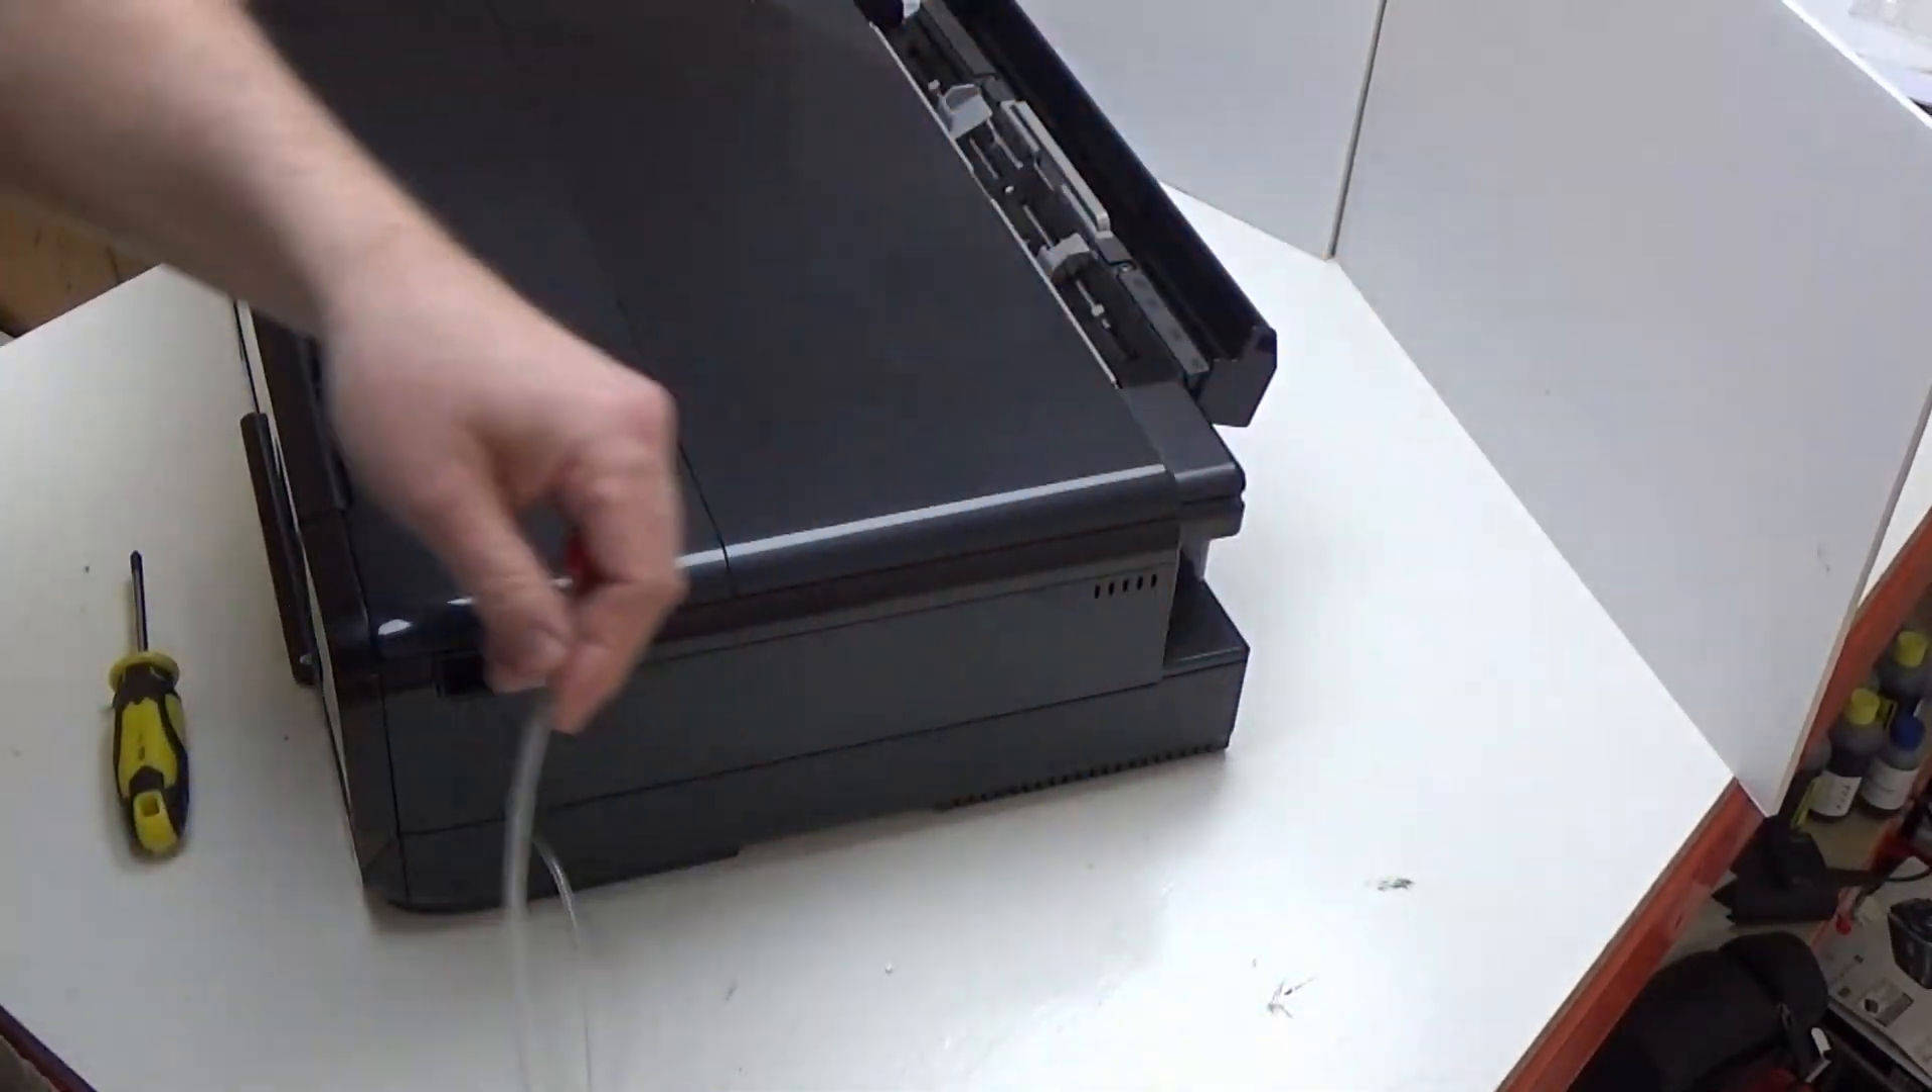That's the printer all put back together.